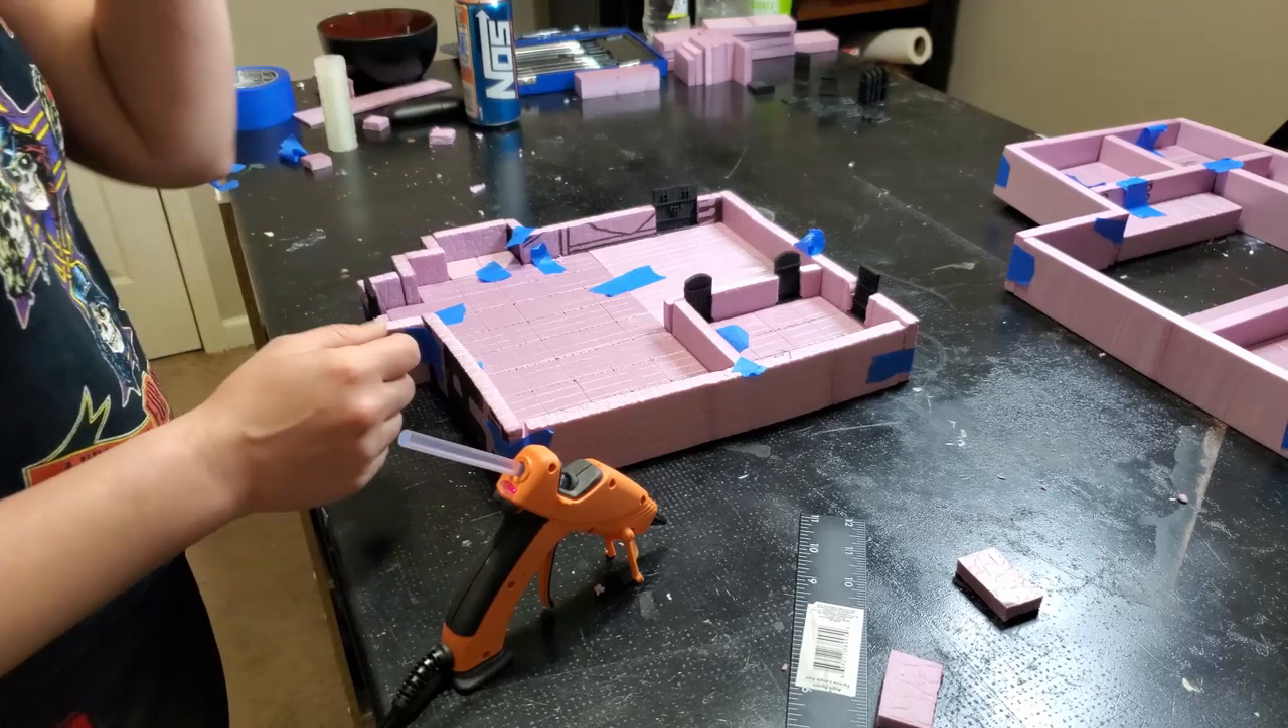The main structure of our first floor is done and laid out, so I'm going to finally be able to hot glue it together.